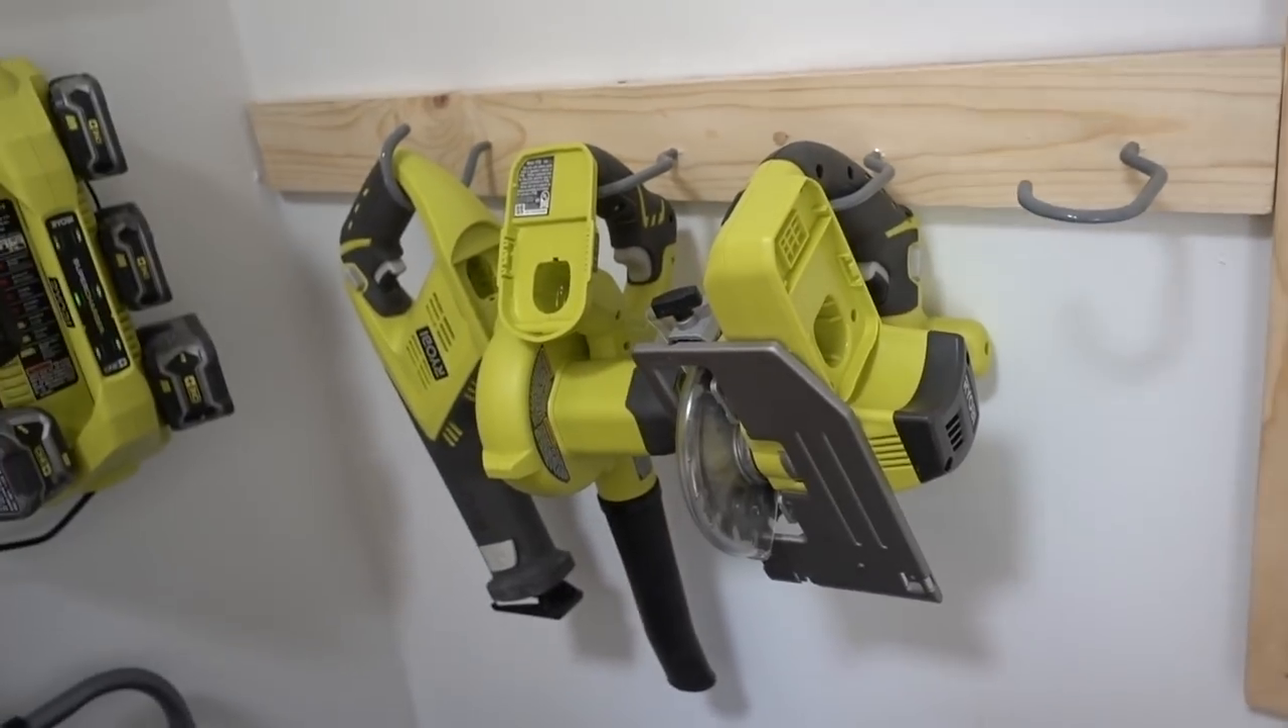We just put in a bunch of these hooks to hang up all the Ryobi tools.